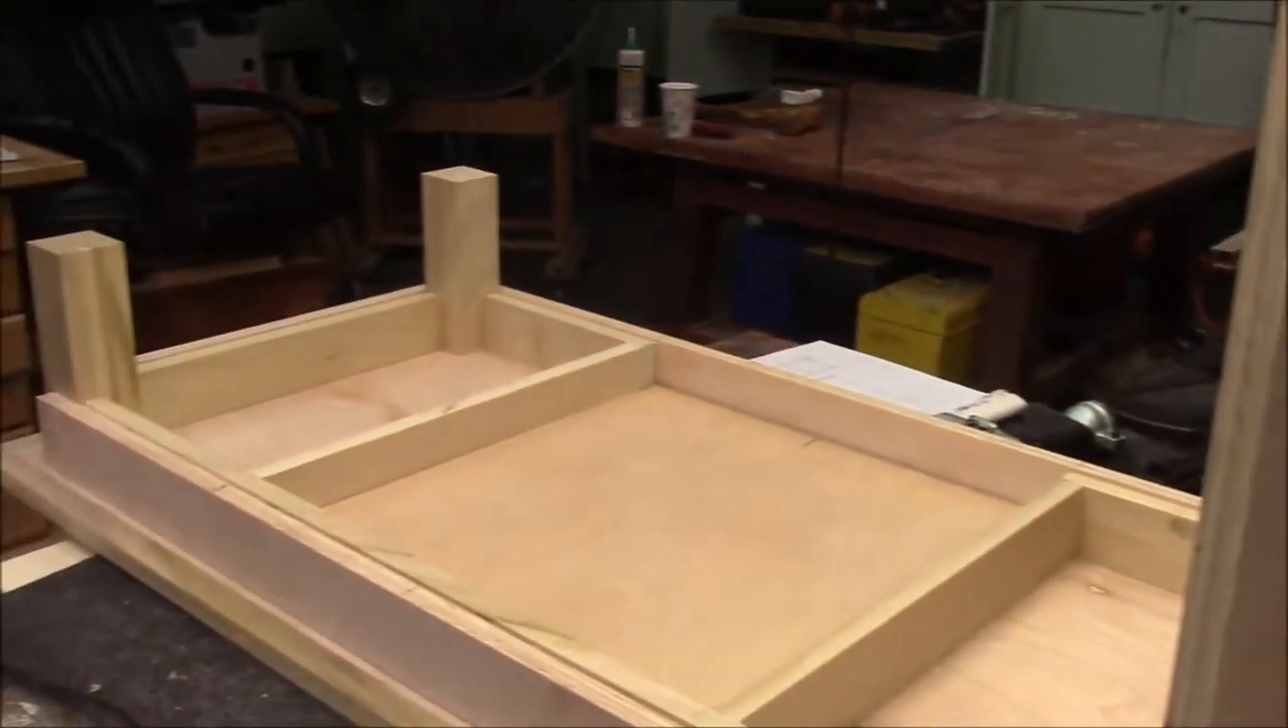I've already cut out part of my stock and started to construct the table jig.